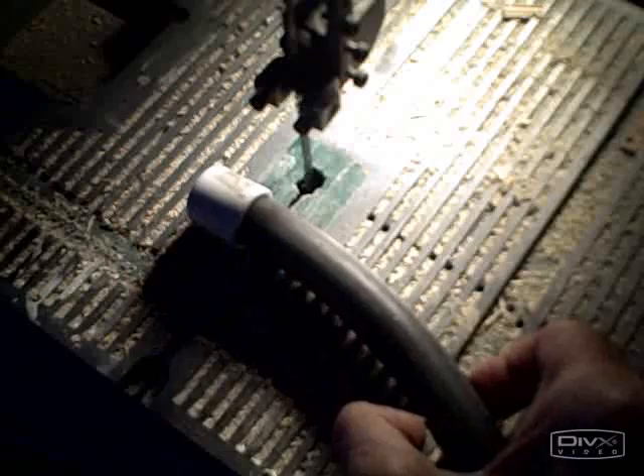We've installed our heater hose inside our half -inch PVC cap.